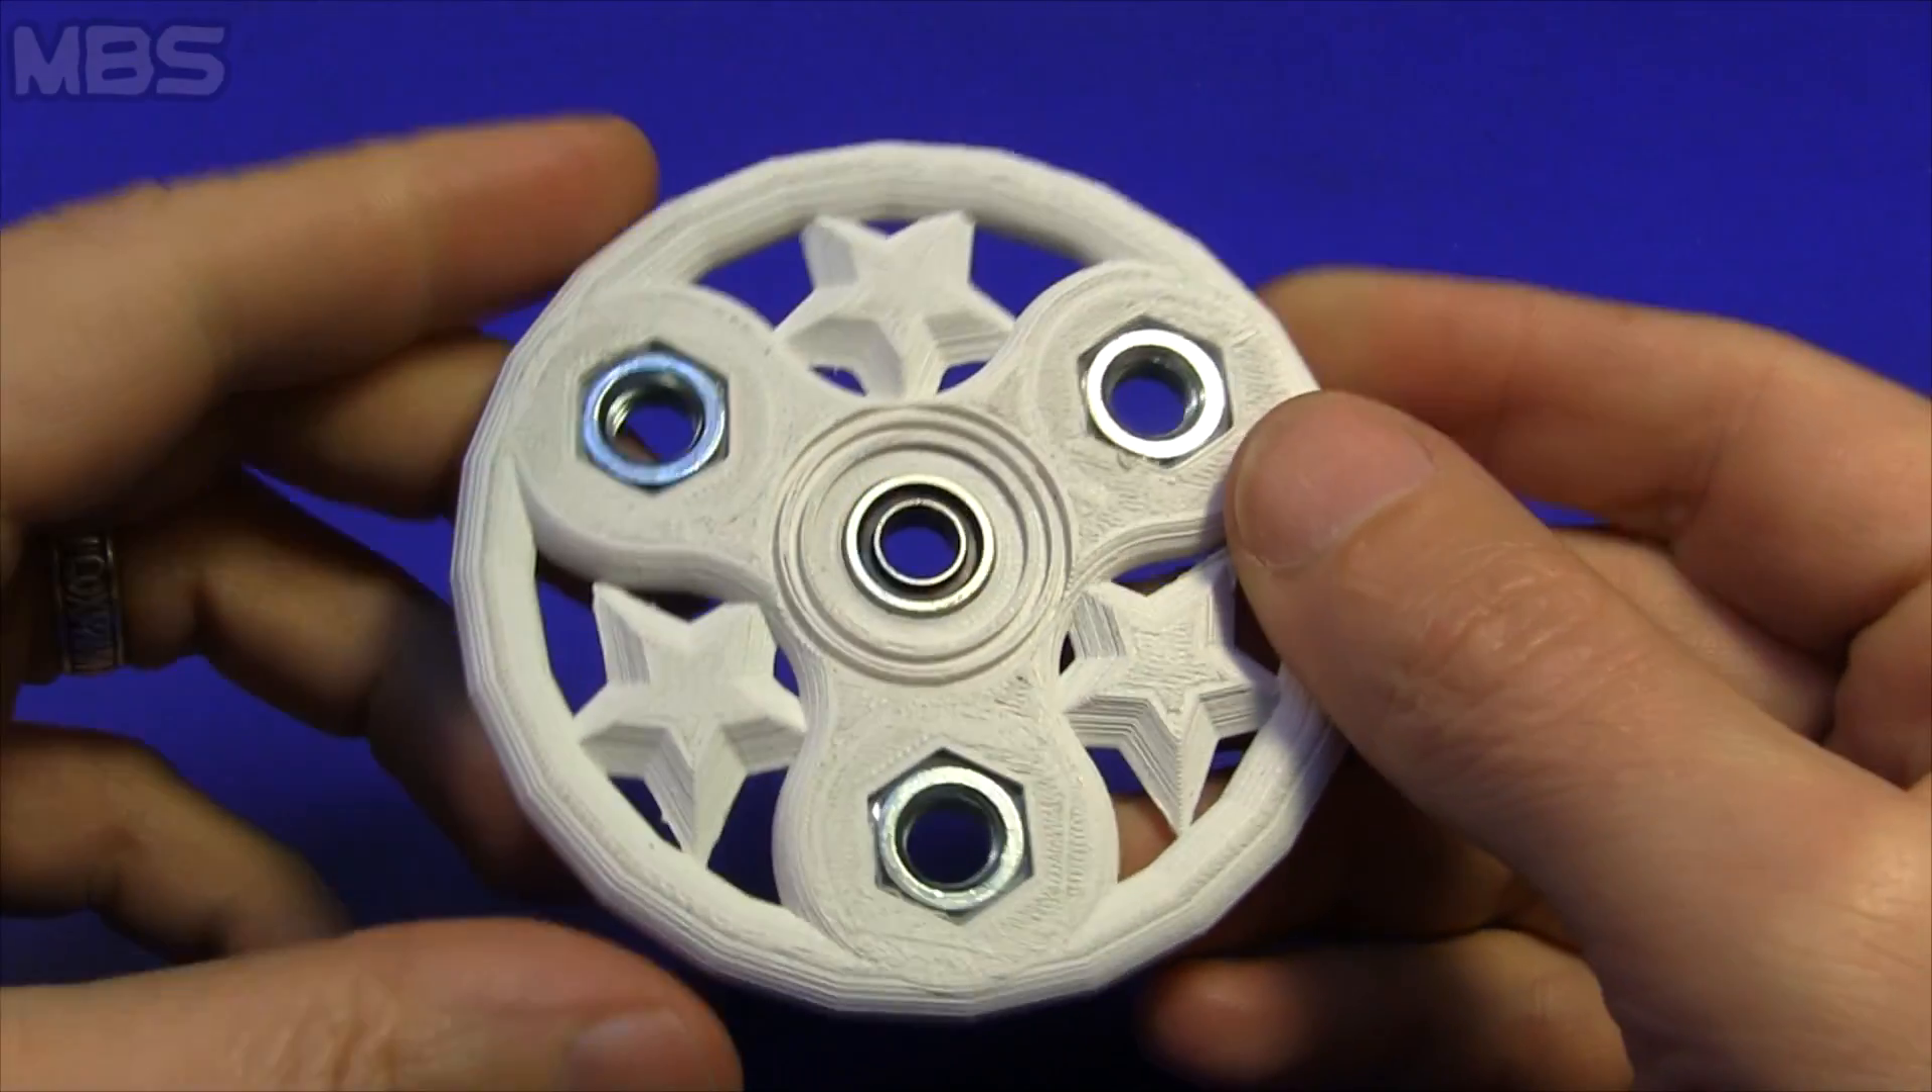Гайки установлены теперь осталось защелкнуть колпачок по центру и спиннер будет готов.